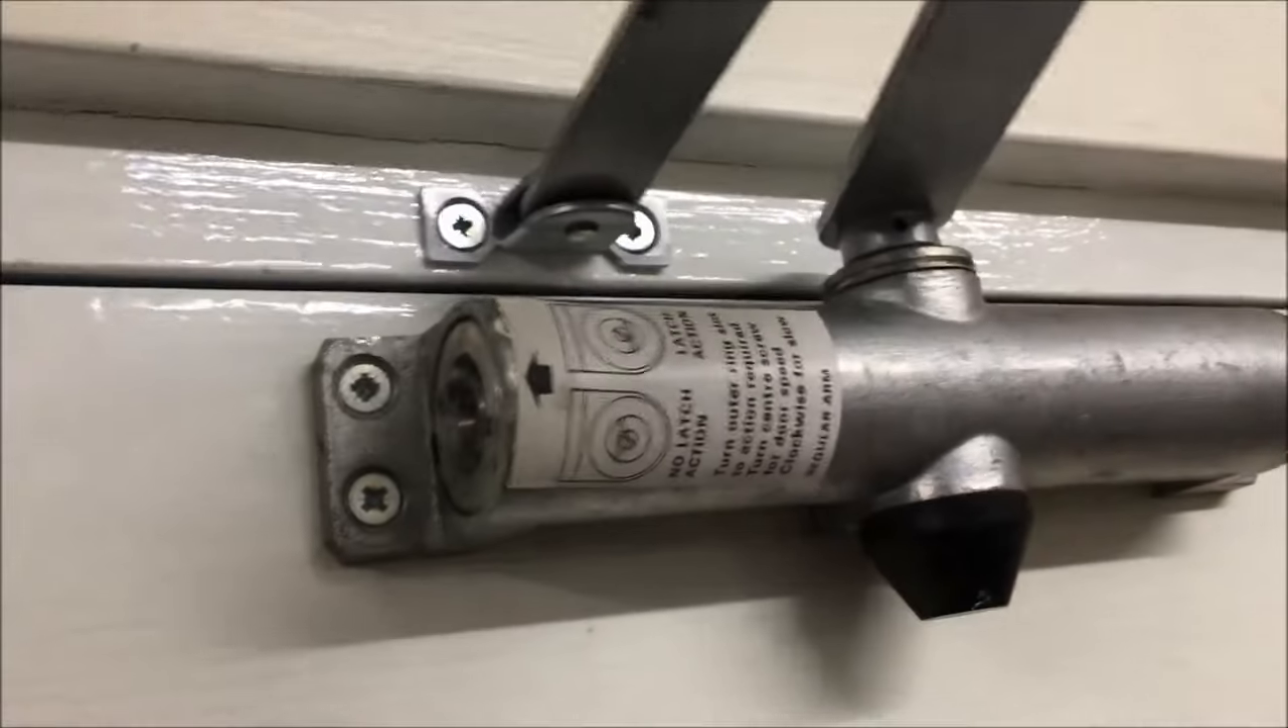Okay now you can see that the cover has been taken off you can see the actual closer body and there's also some writing on this particular one.